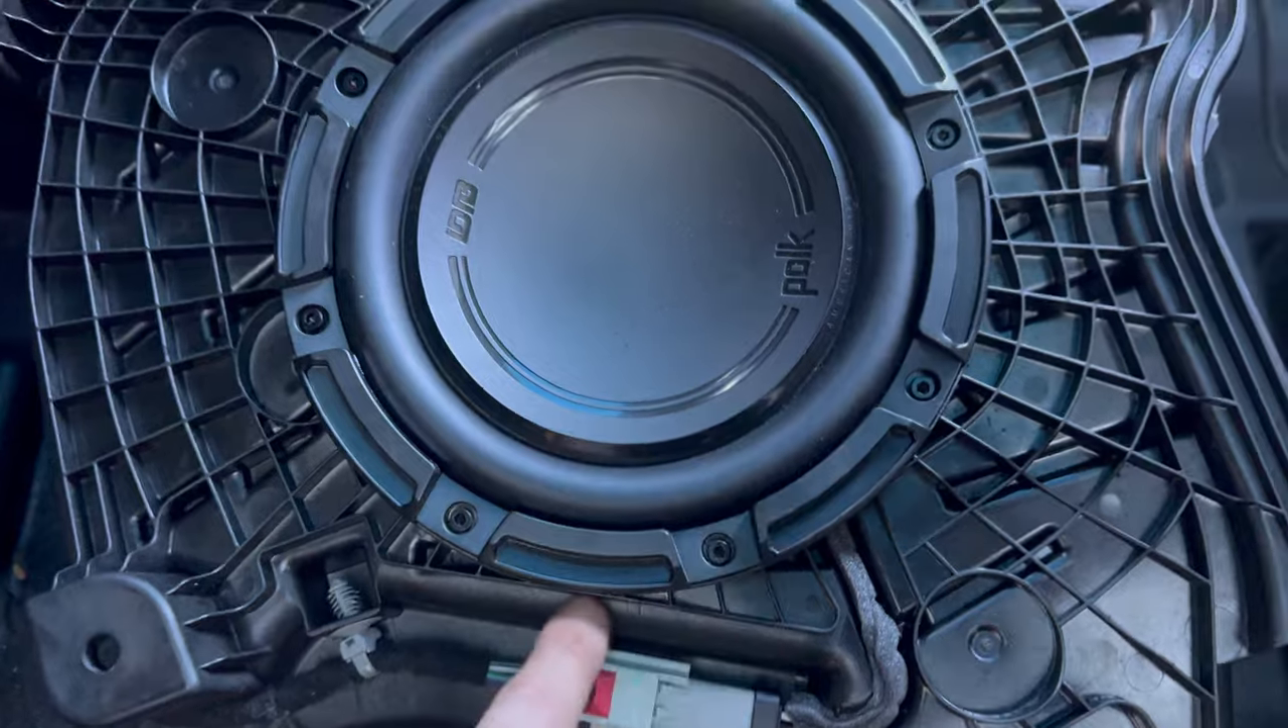So I used the bolts that came with the new subwoofer, screwed it in.